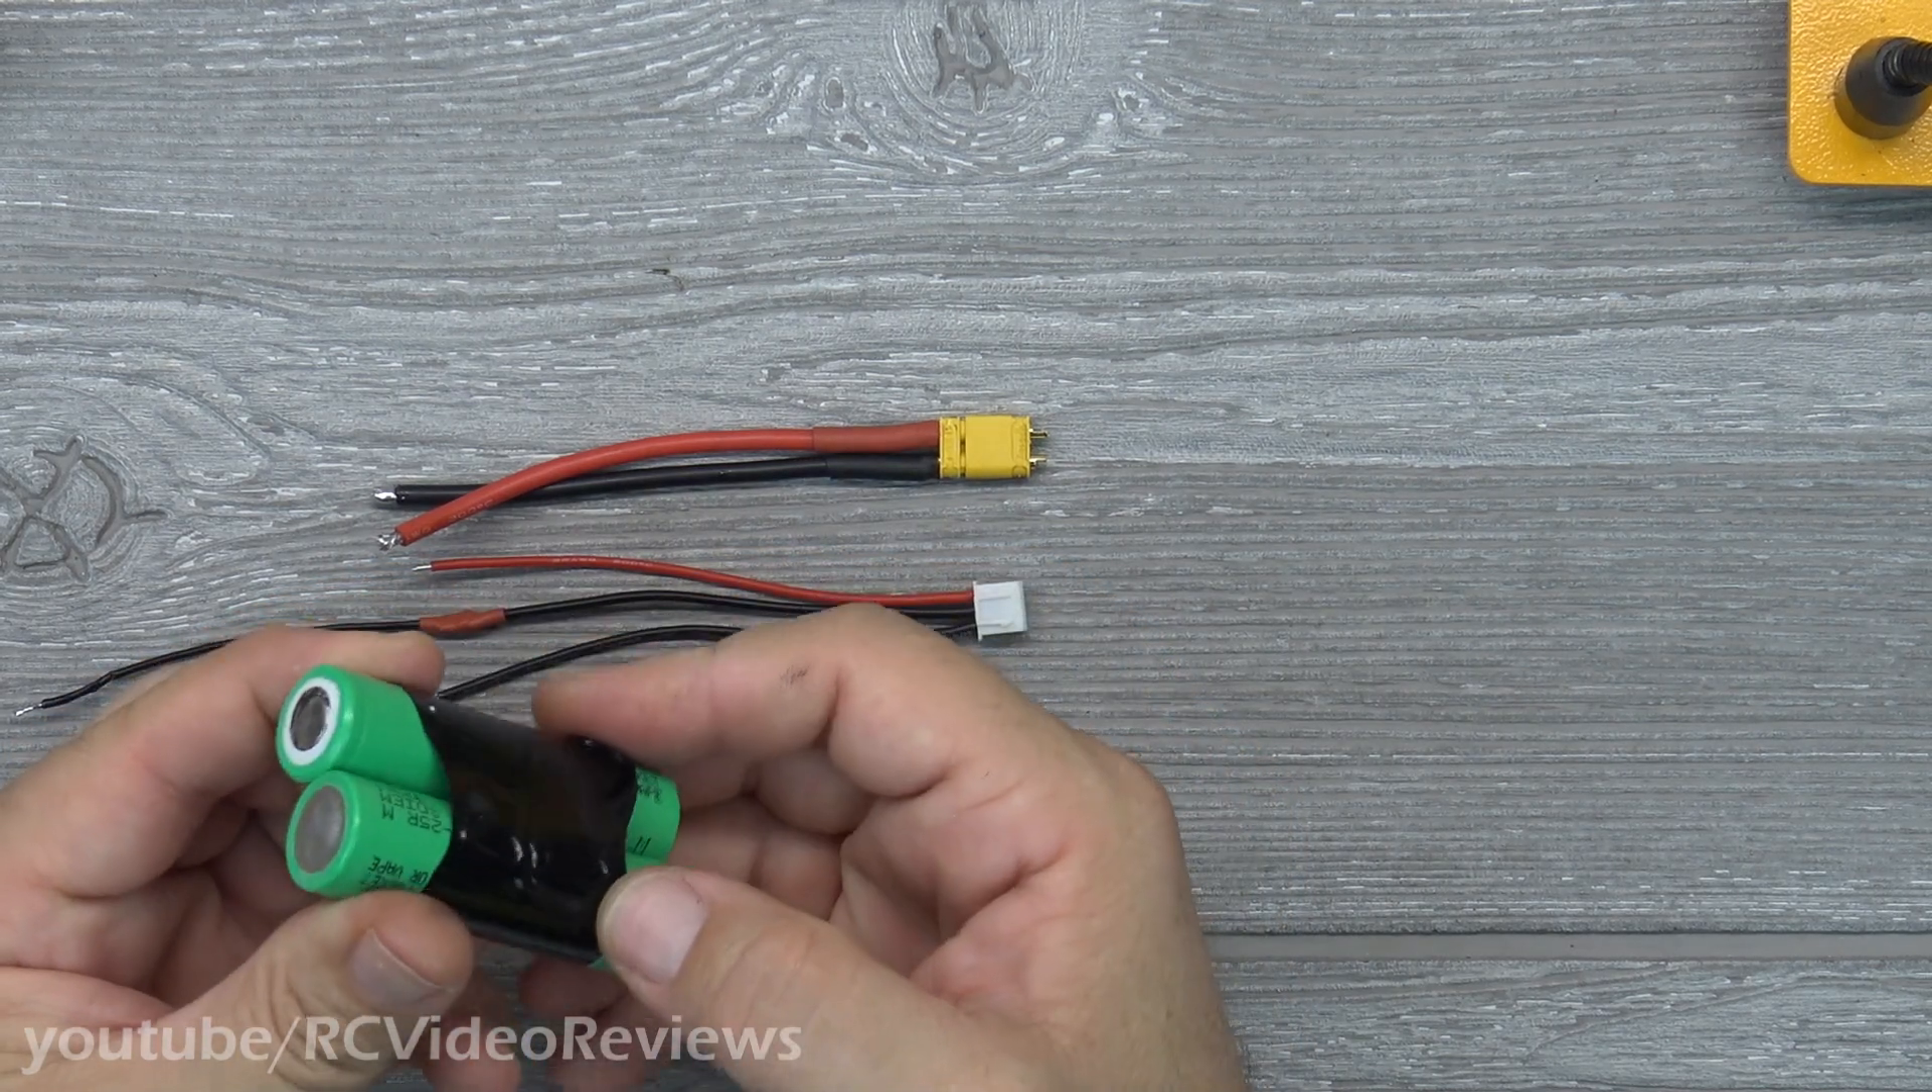All right, notice on the batteries, I just took a small piece of heat shrink and wrapped it around the batteries just to kind of hold things together while I work on them.